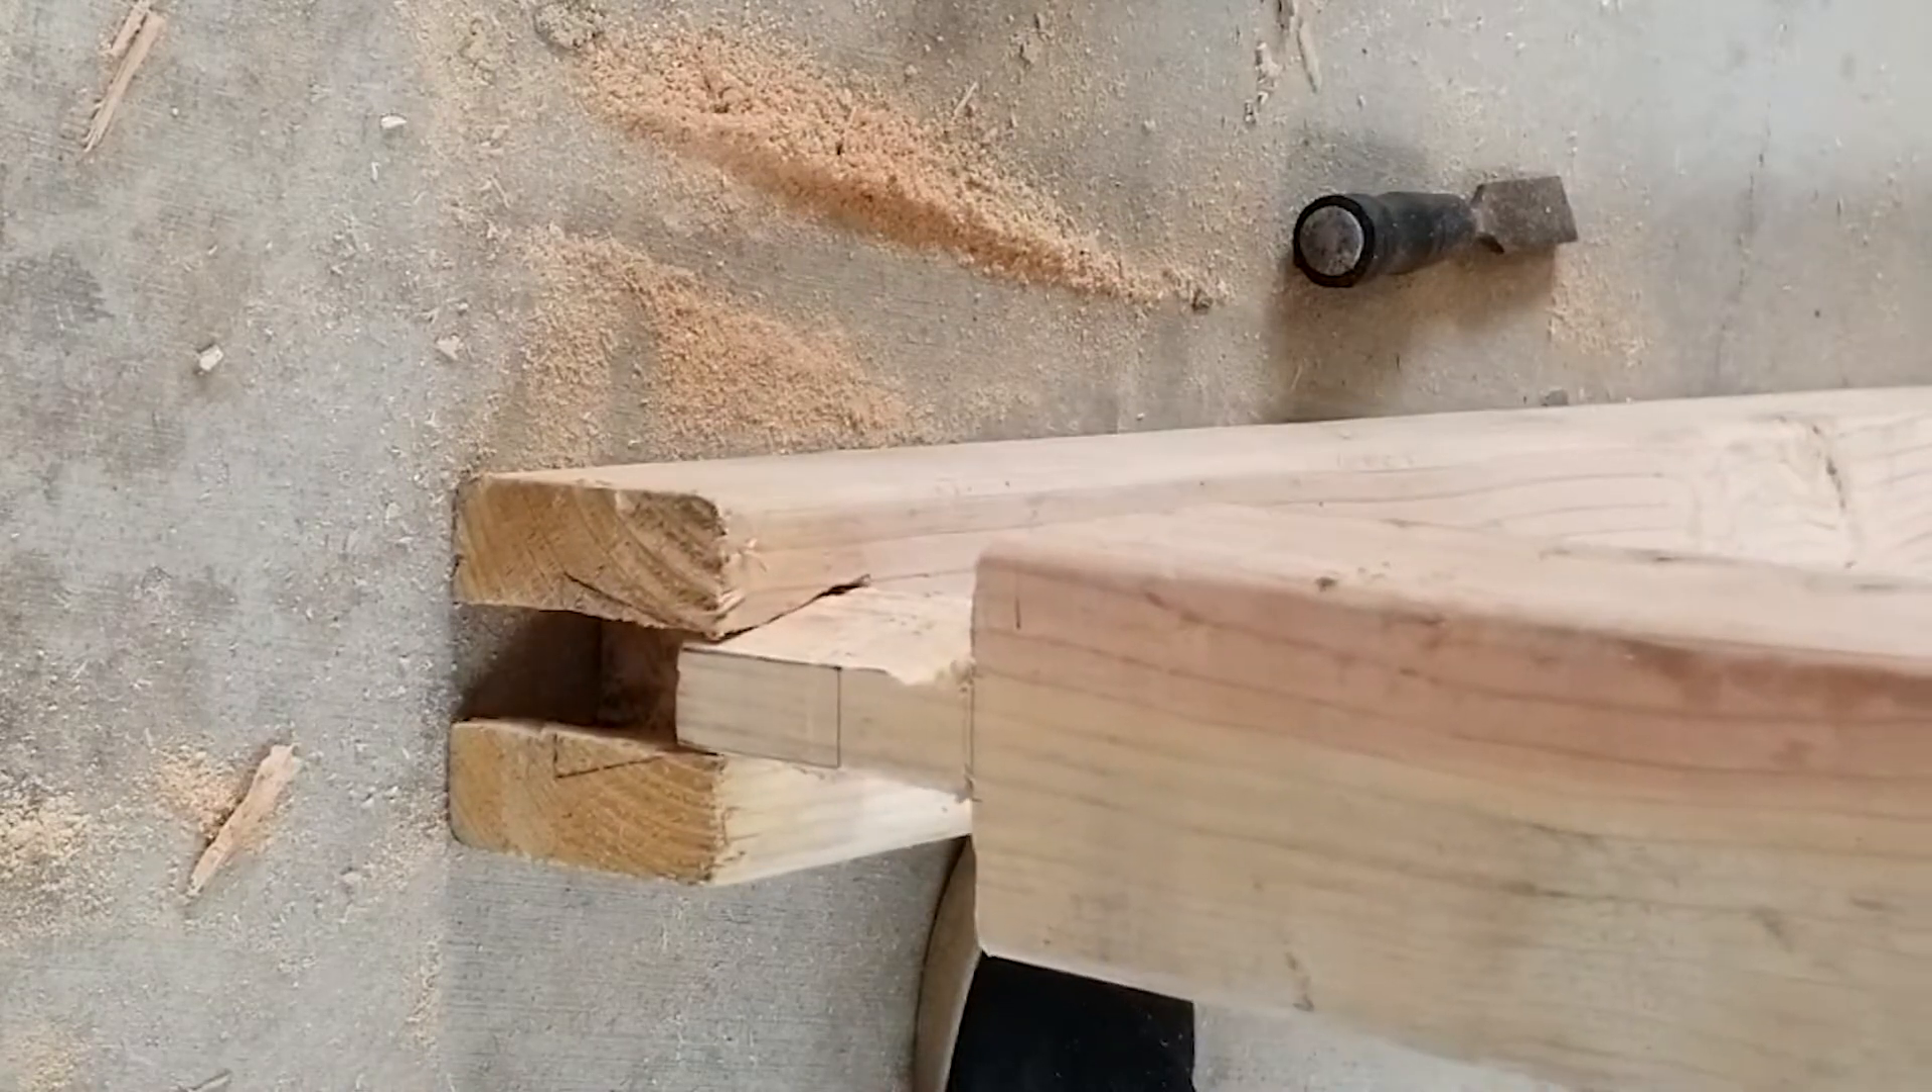Here is a short leg going into the long leg I just had to kind of put some force into it kind of force it in there since it wasn't a clean cut.